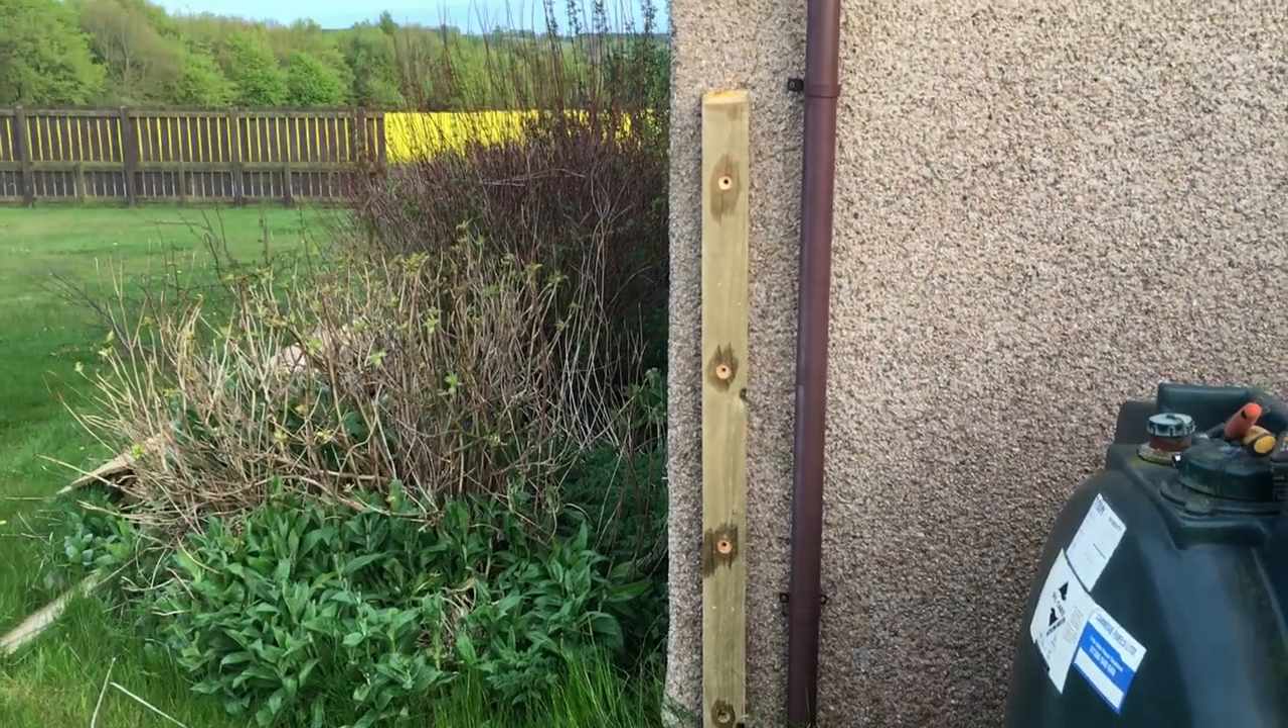Right guys so that's the post in position.